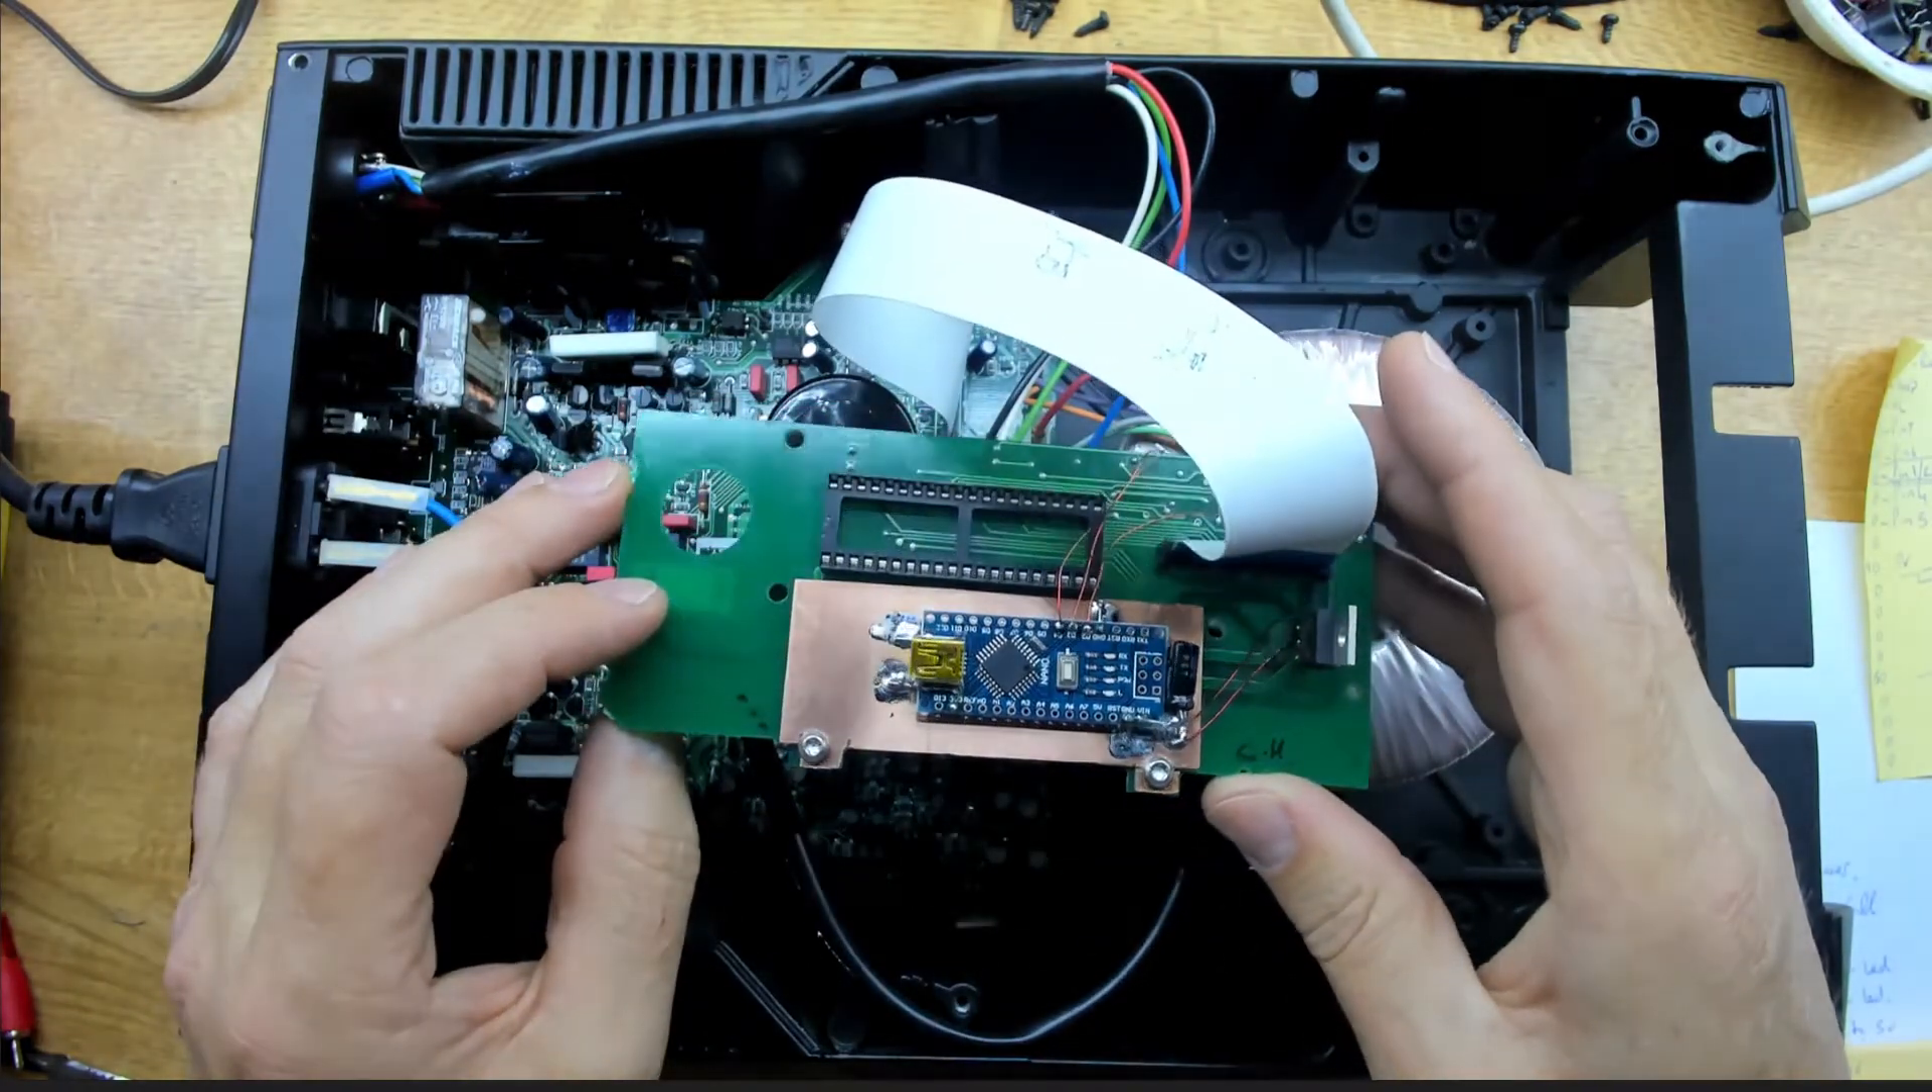We've removed the original microcontroller and then uh got this little board patched in here and it's wired up and i've done the basic code.